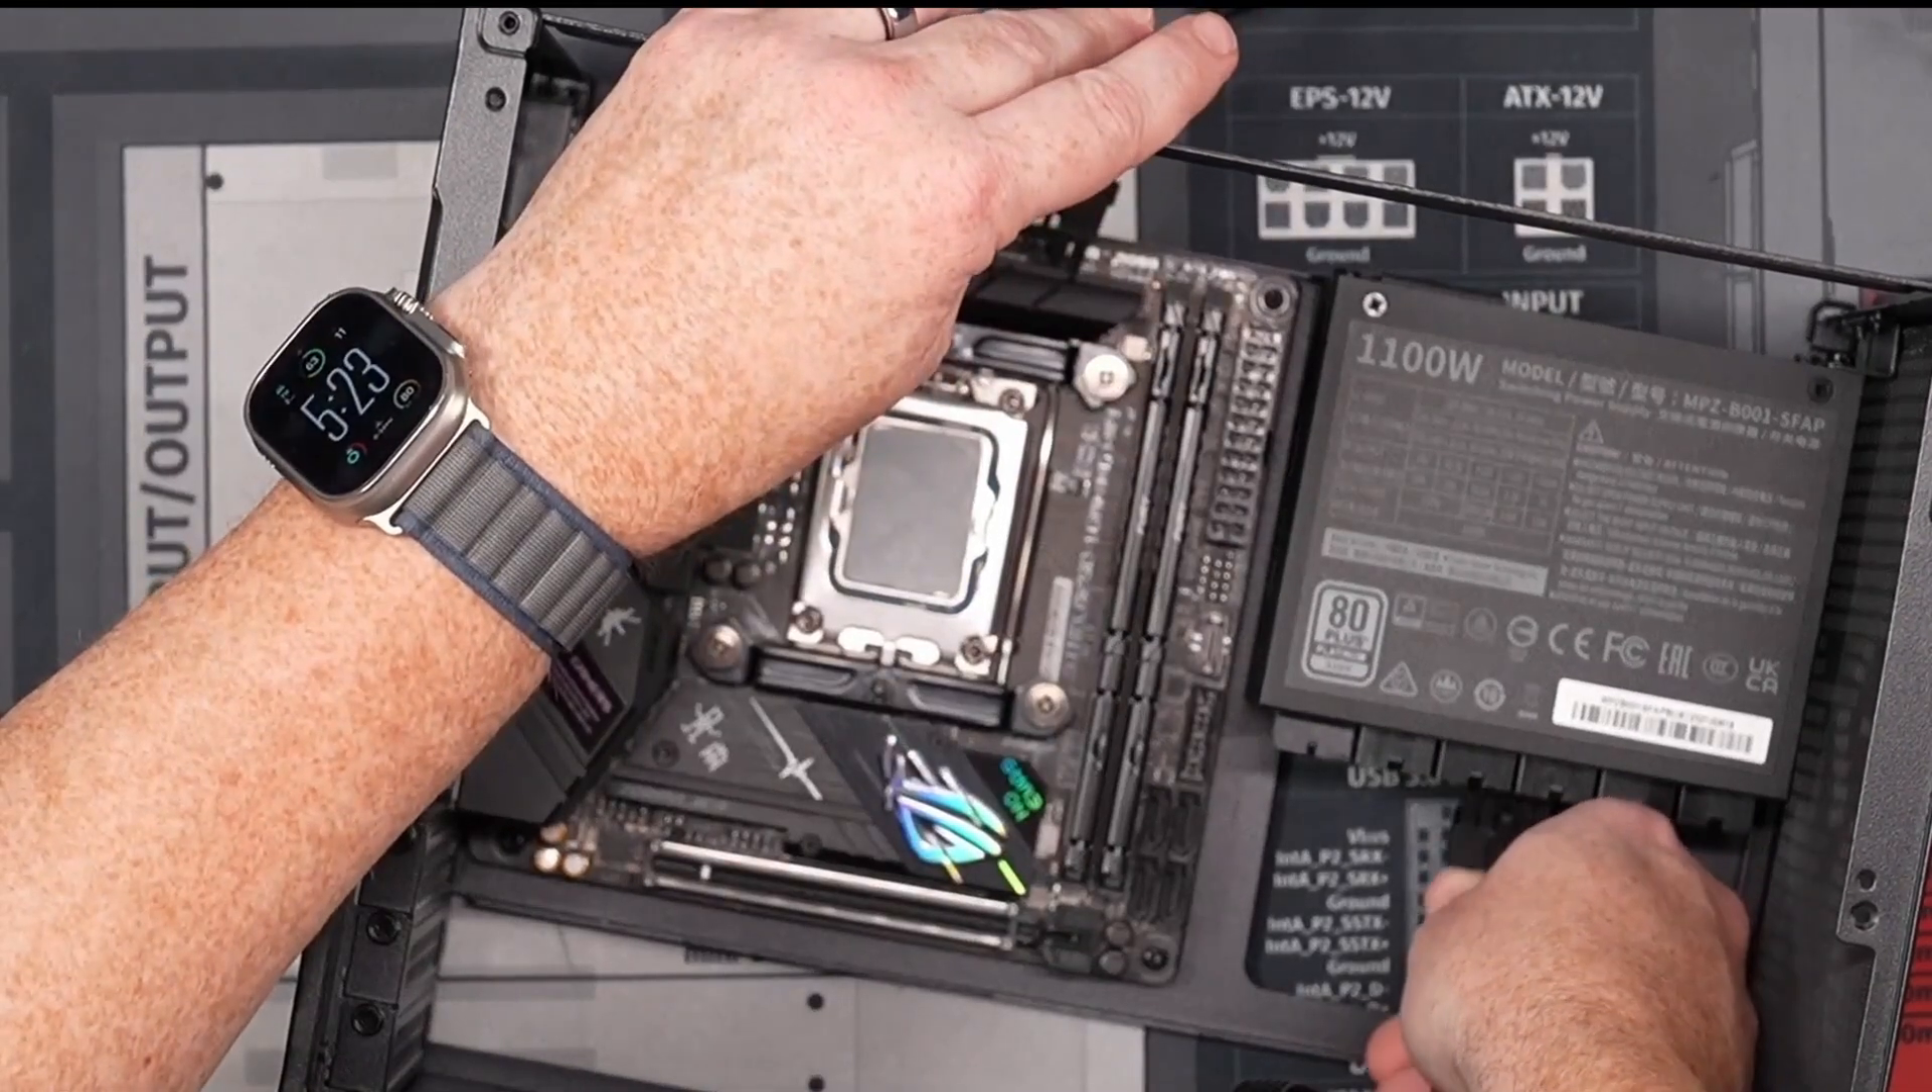Hopefully, you can see why I didn't put the air cooler on, because you need access to the motherboard.